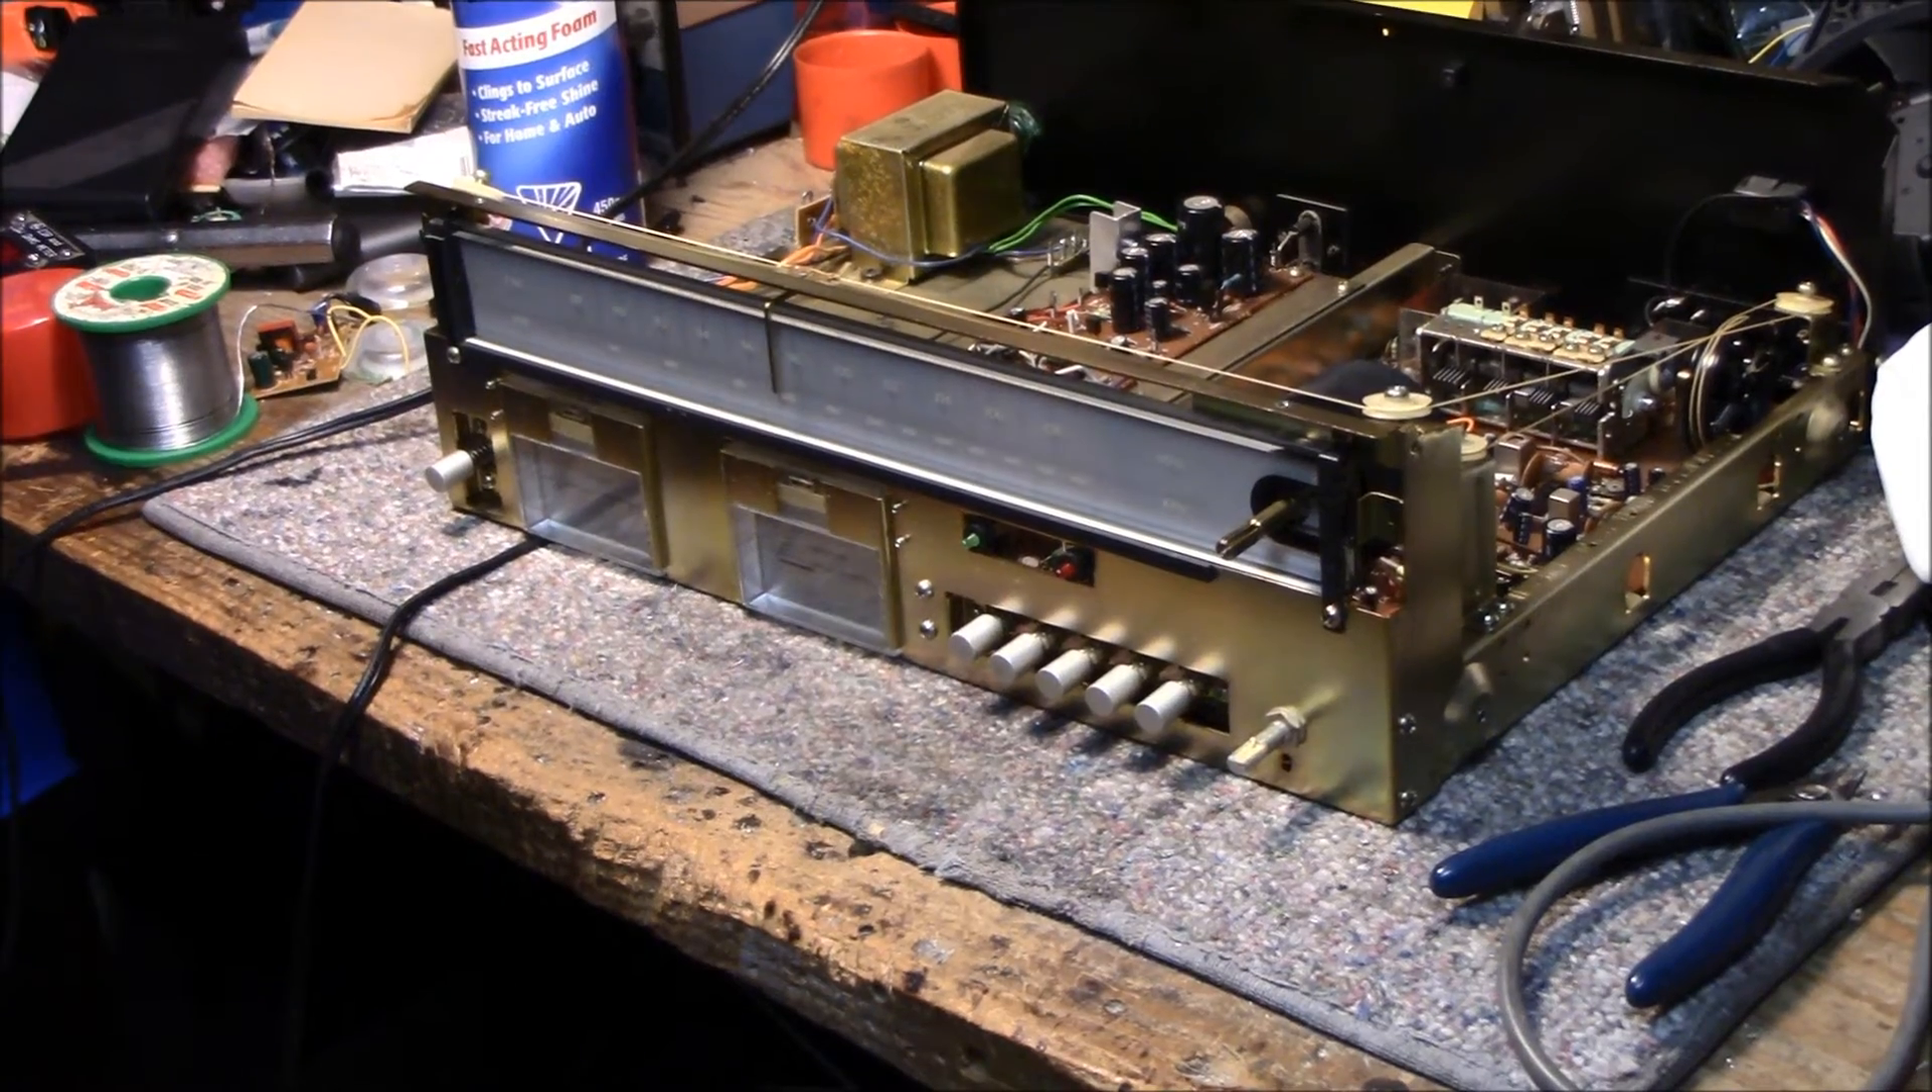Oh, I don't even have the front on.